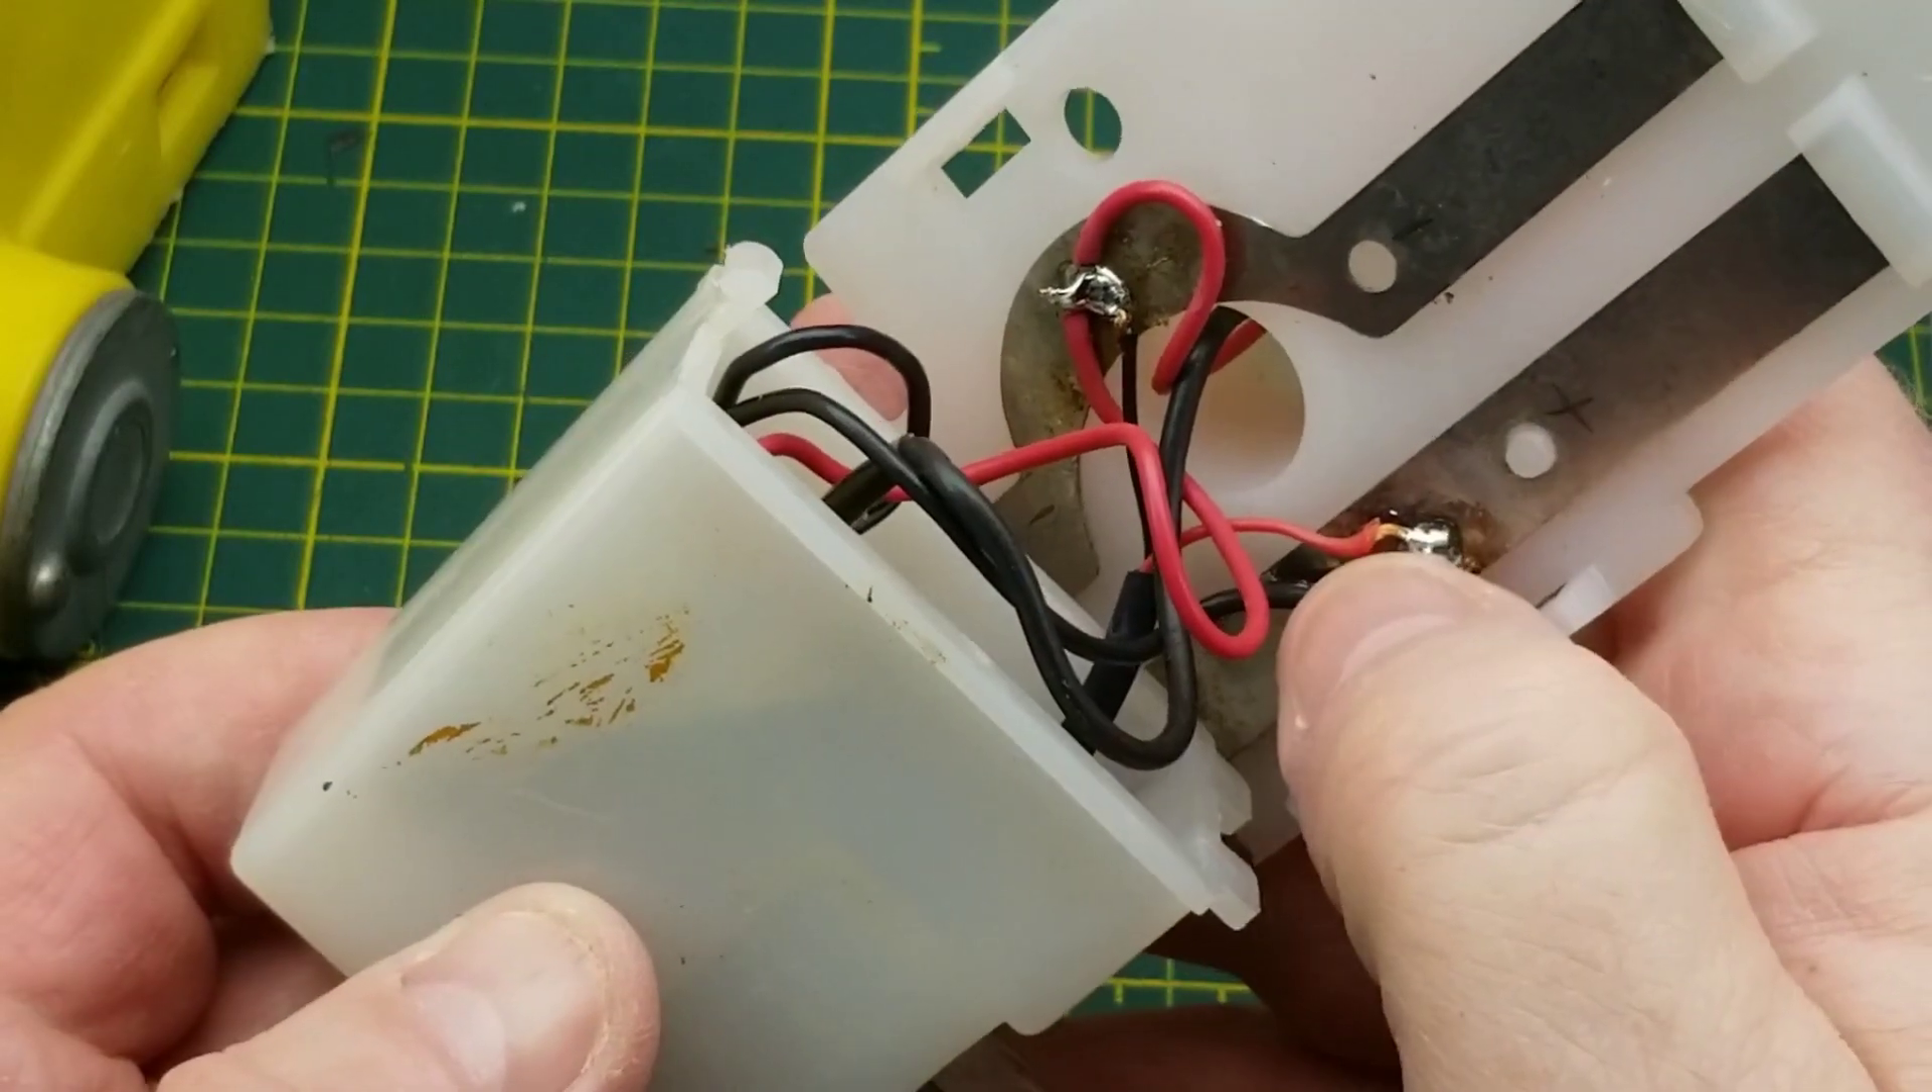And there's where the wires are soldered onto the battery terminals, including the wires that I added.